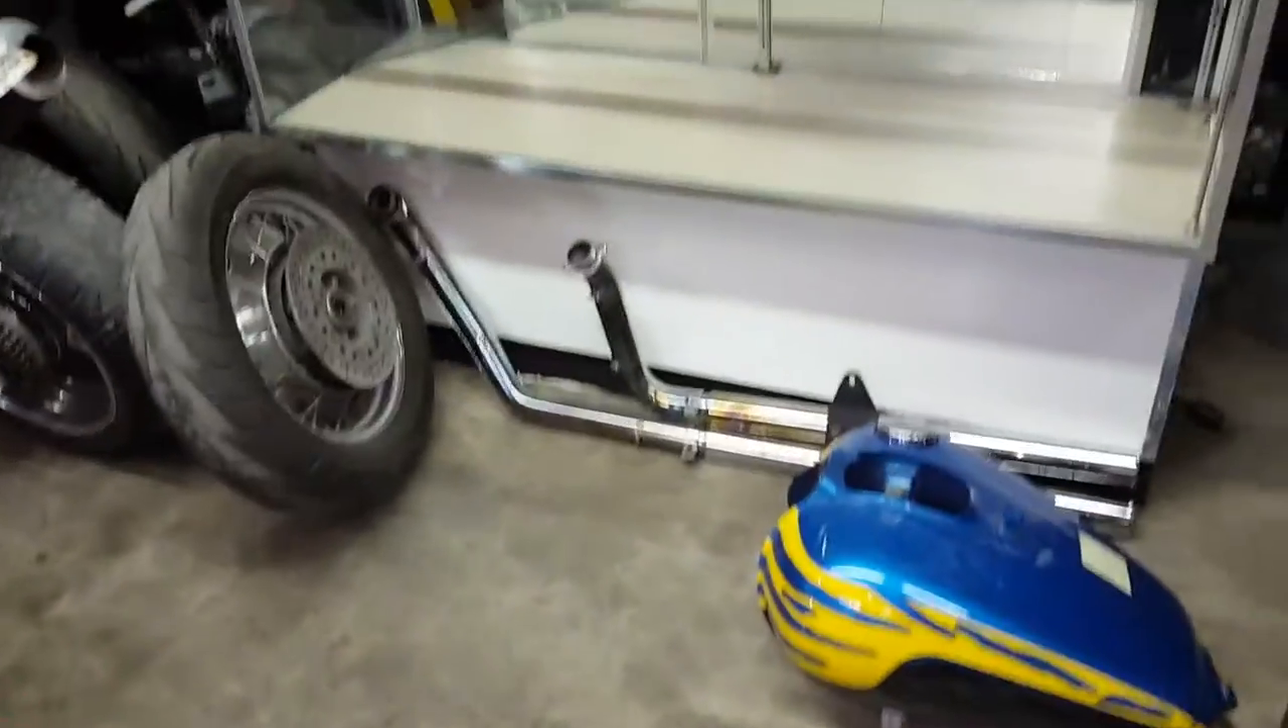I took the gas tank off the exhaust off rear wheel off you know to expose everything.